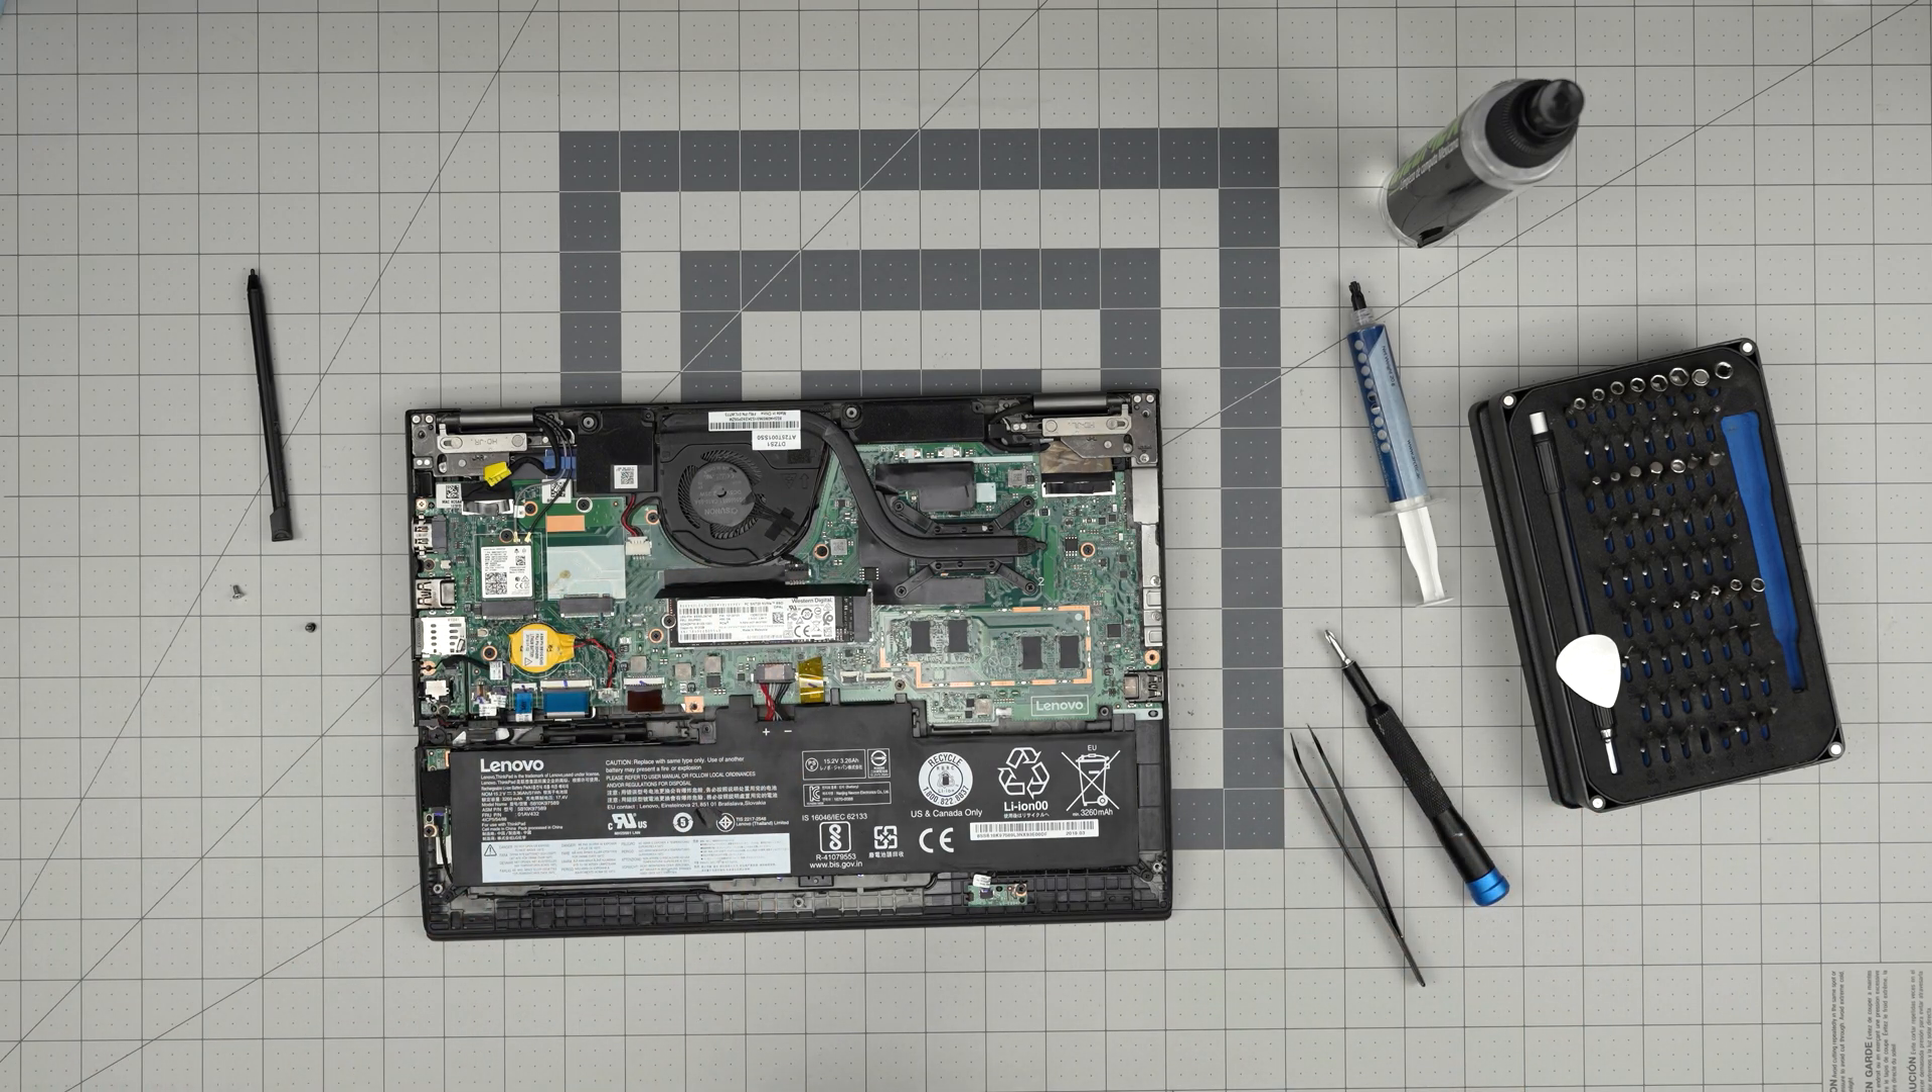All right now that we put the battery in place the rest is really easy.